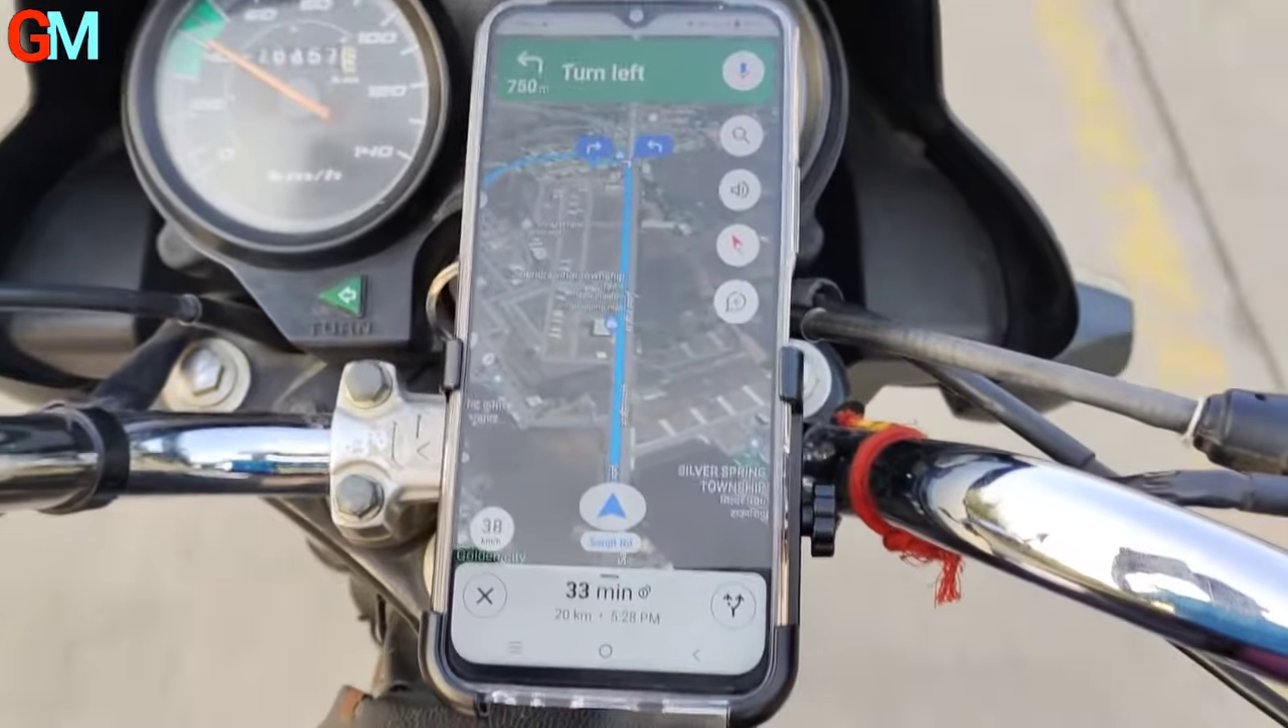यहाँ पर हमने अपने smartphone को bike के उपर mount कर लिया है।